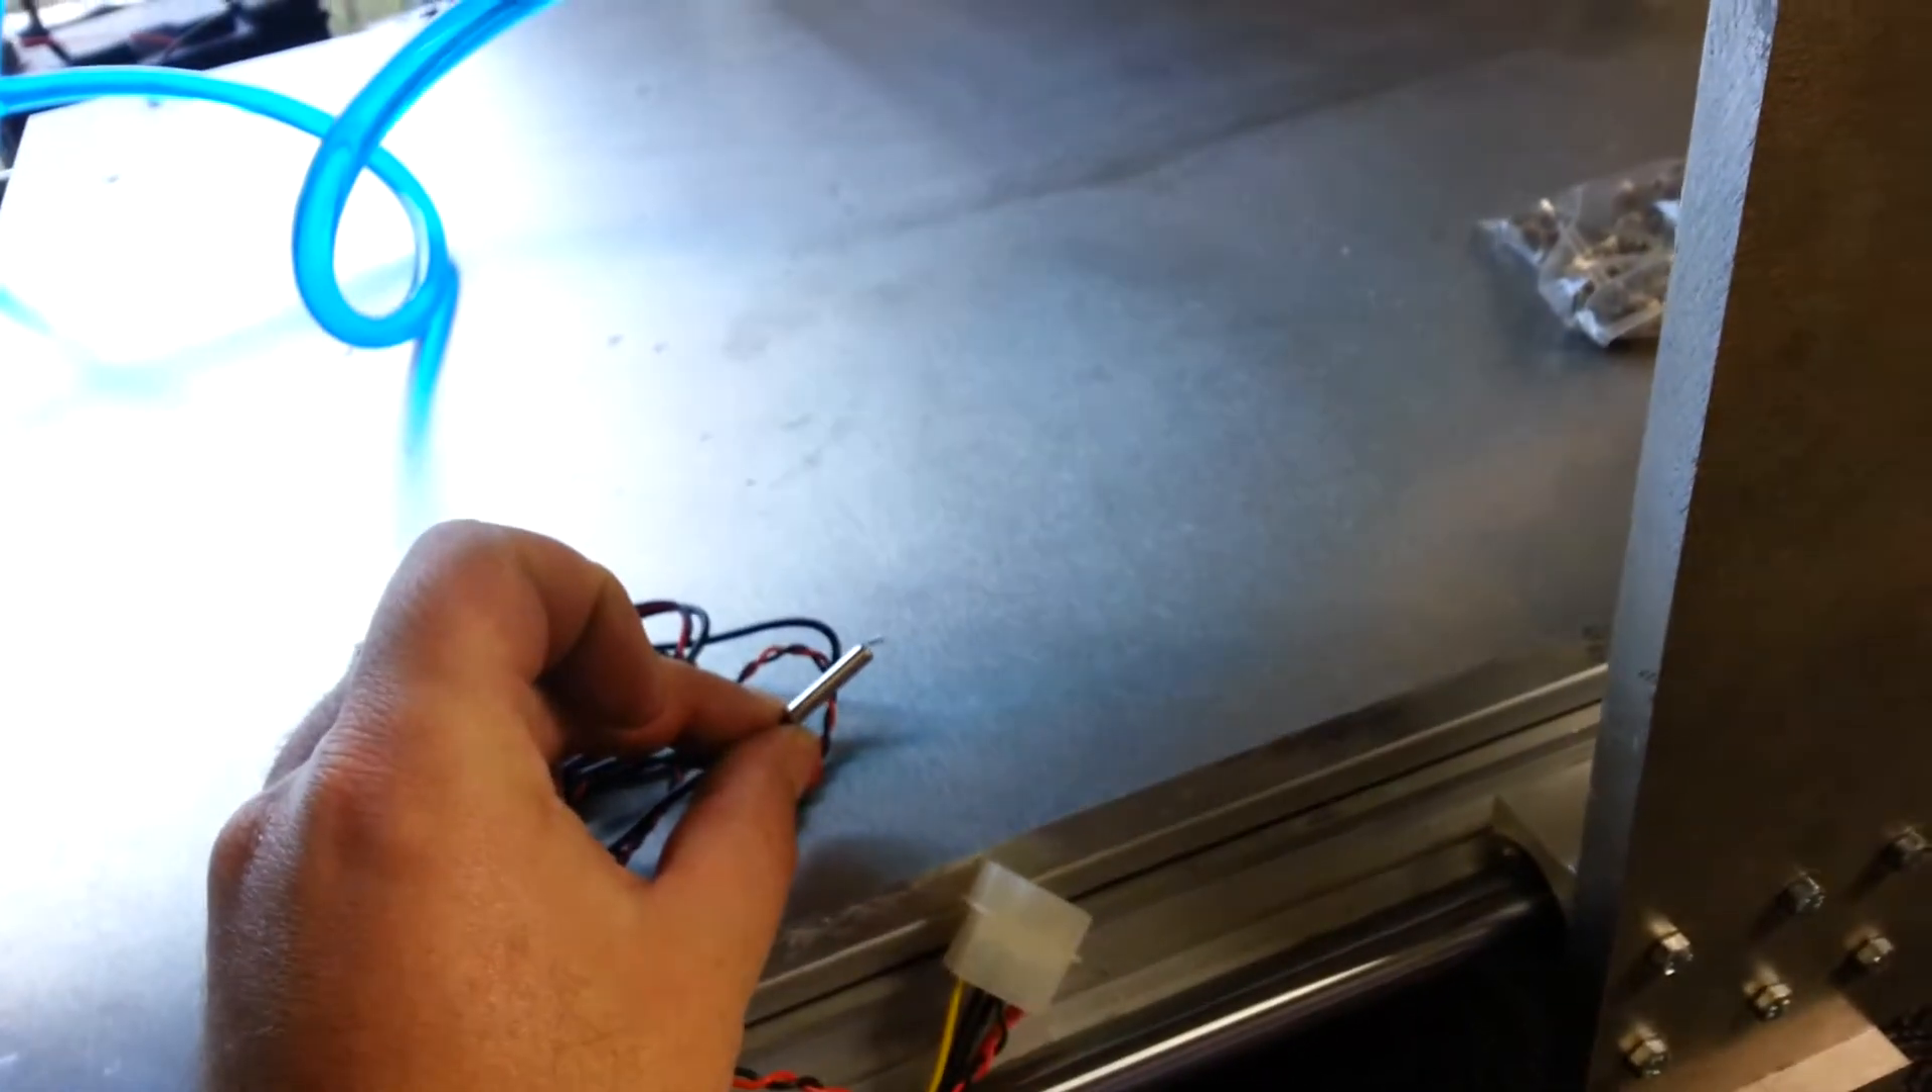I still have to attach this little temperature monitor just for the water.